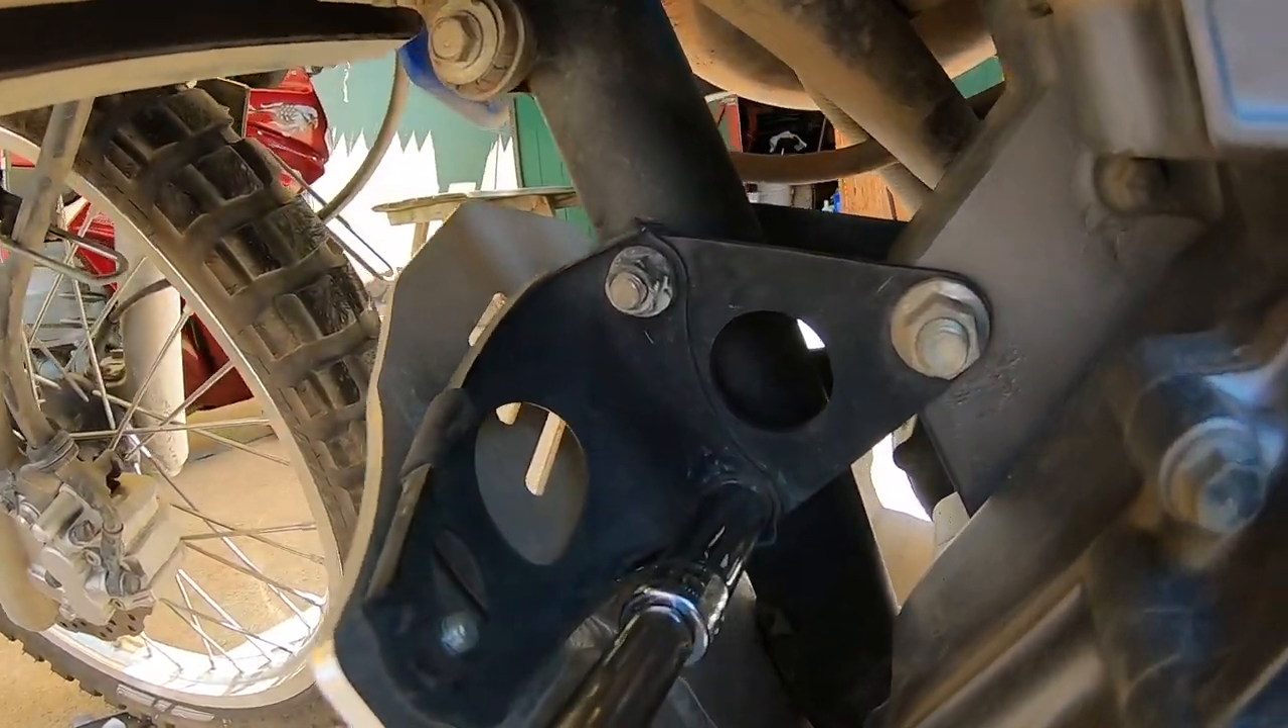Now we gotta get these two bolts off holding the the skid plate in place.